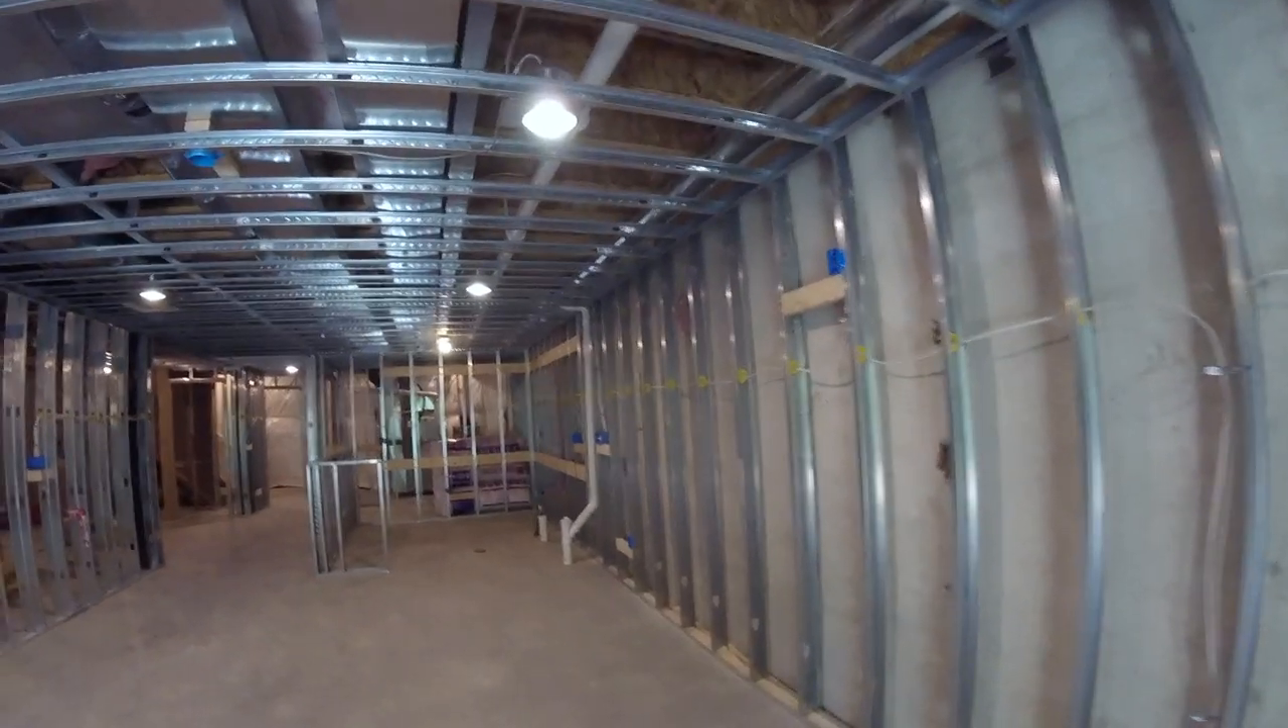Alright, so we have a basement here that has been all framed out with metal studs.